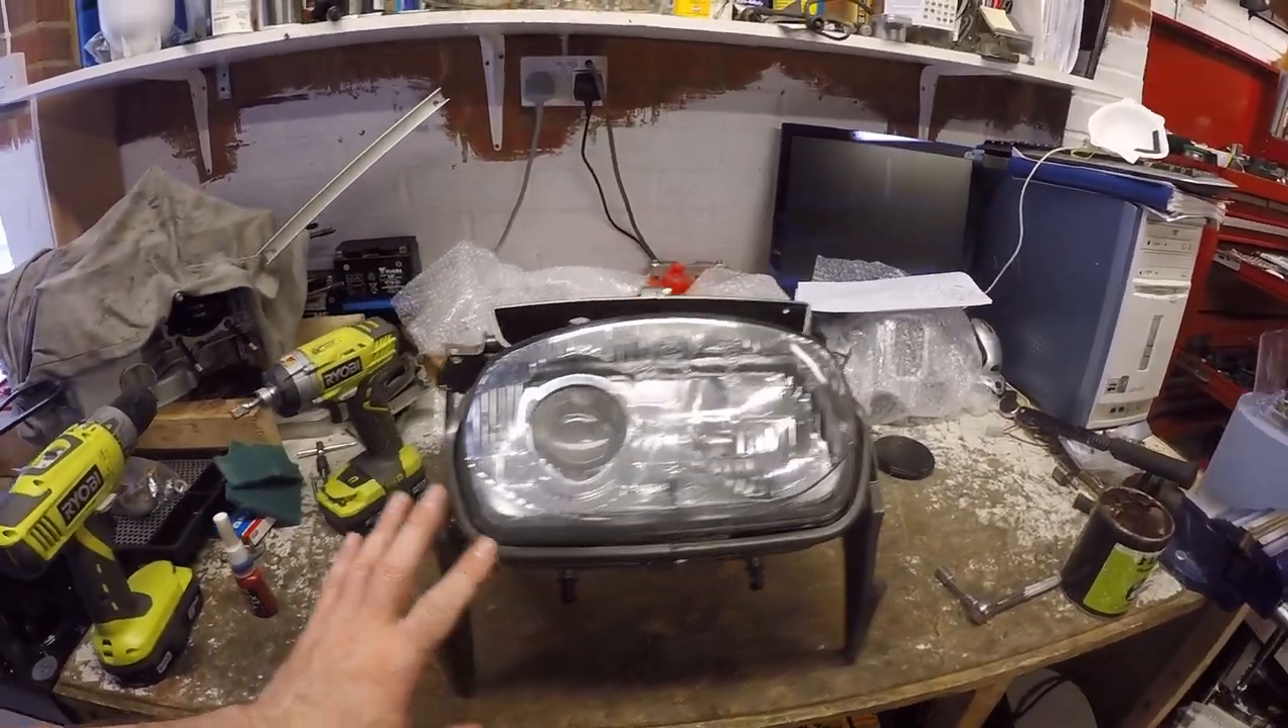There we have it headlamp bucket back together.